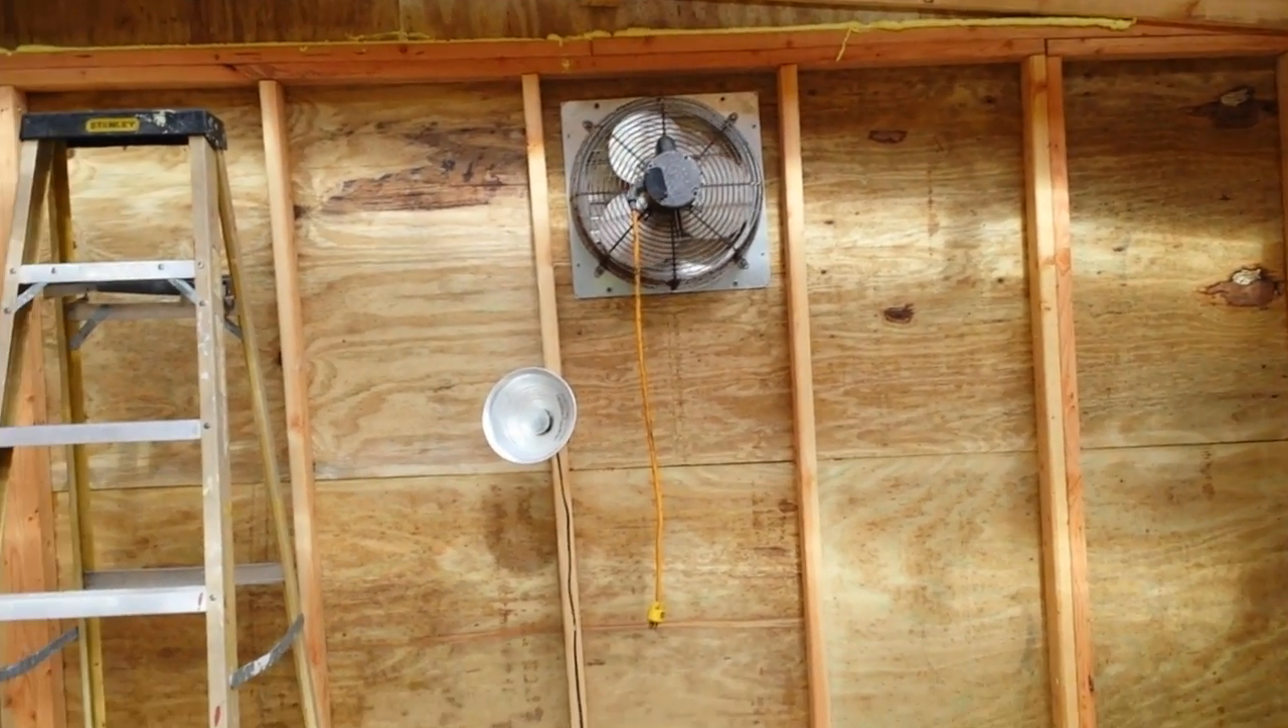I have my exhaust fan there I still gotta put on the front wall the intake for it.